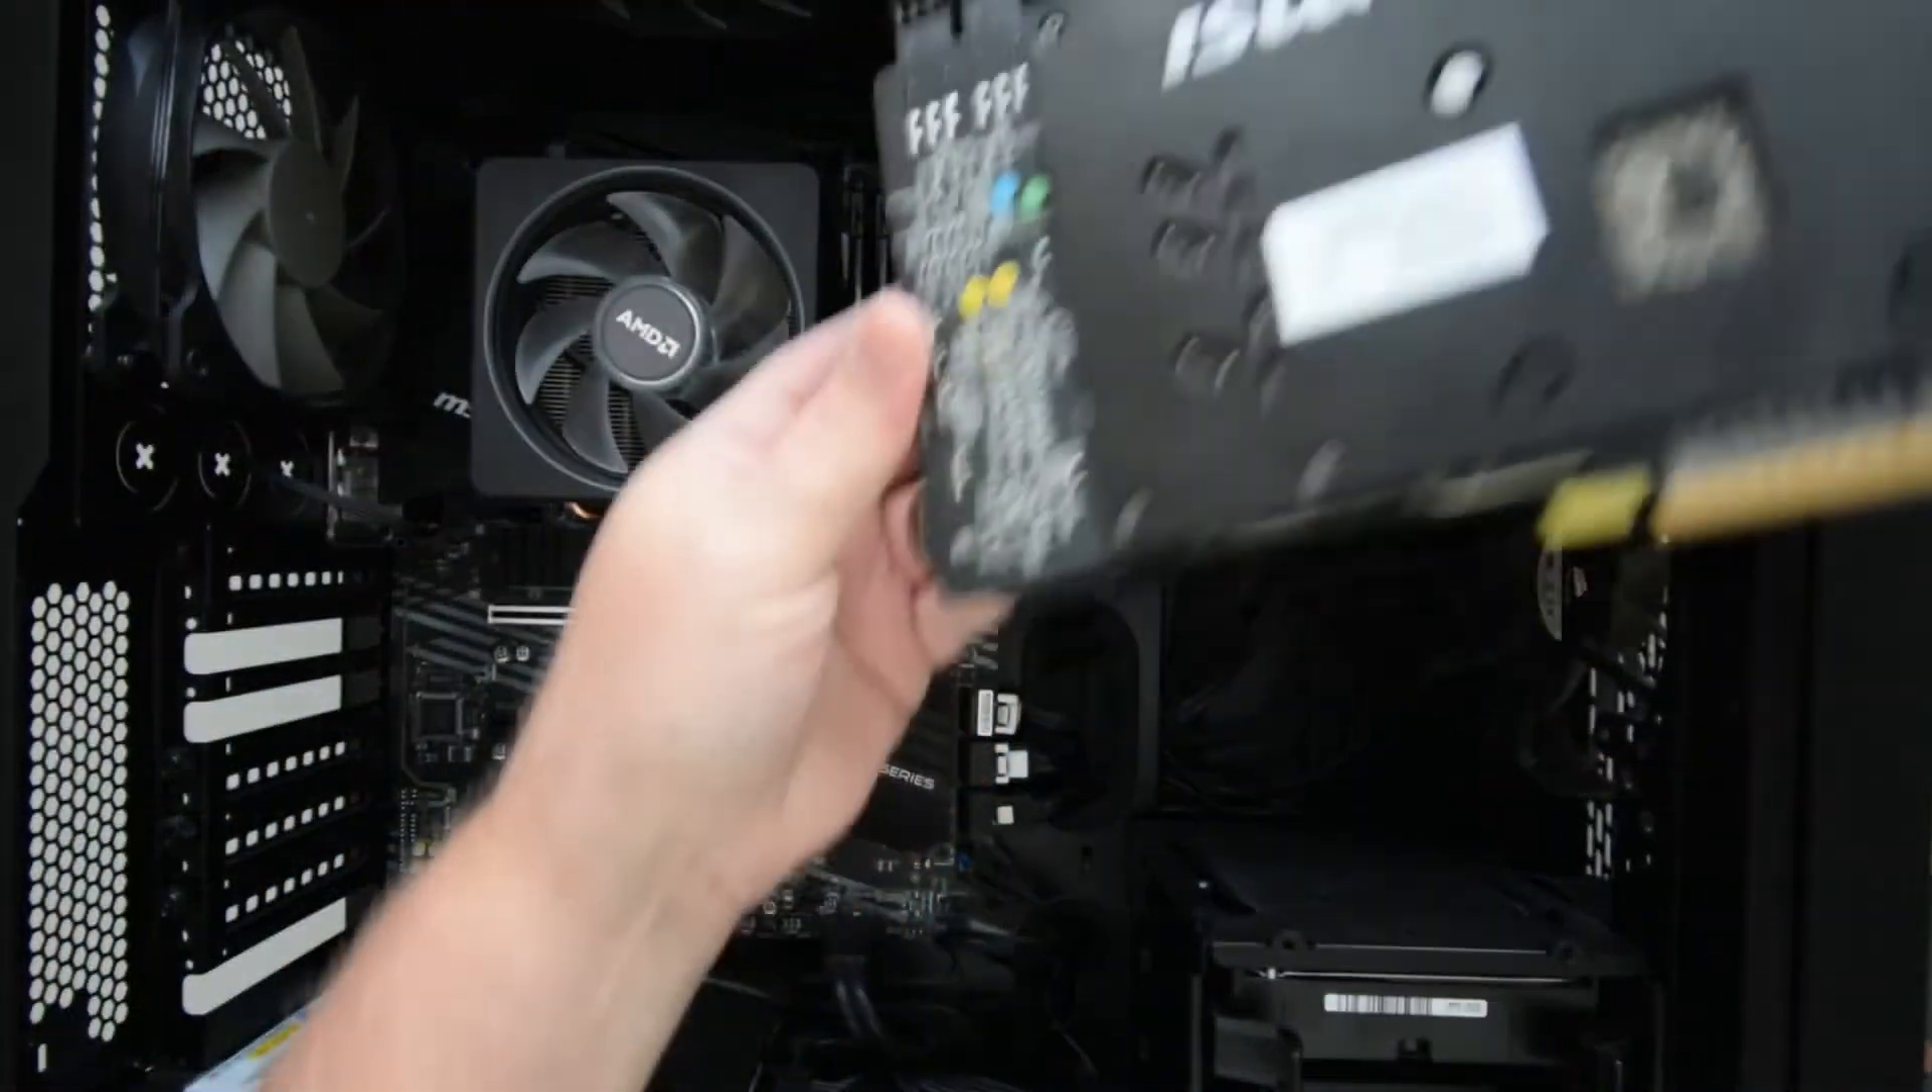So that's the graphics card out so we just pop that down for a second out of the way.